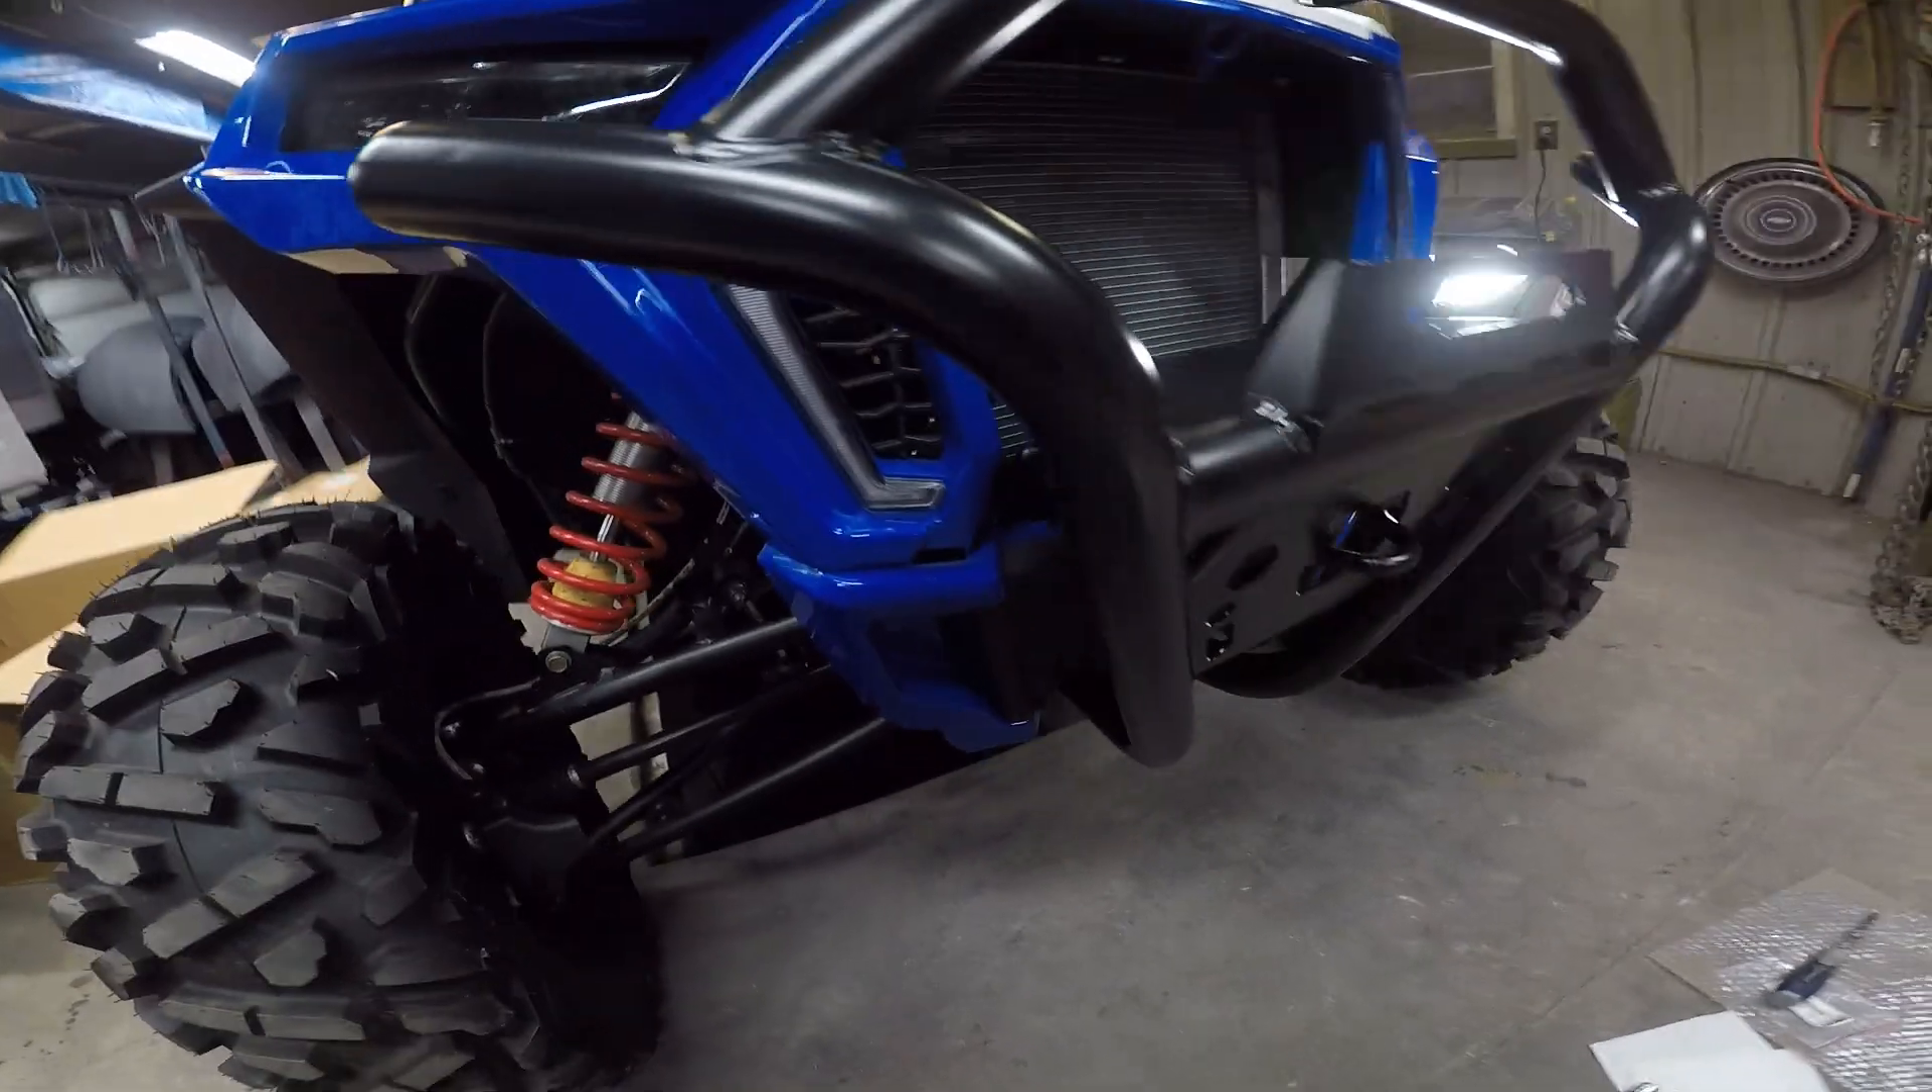We've got the bumper fully installed now, everything's bolted down.